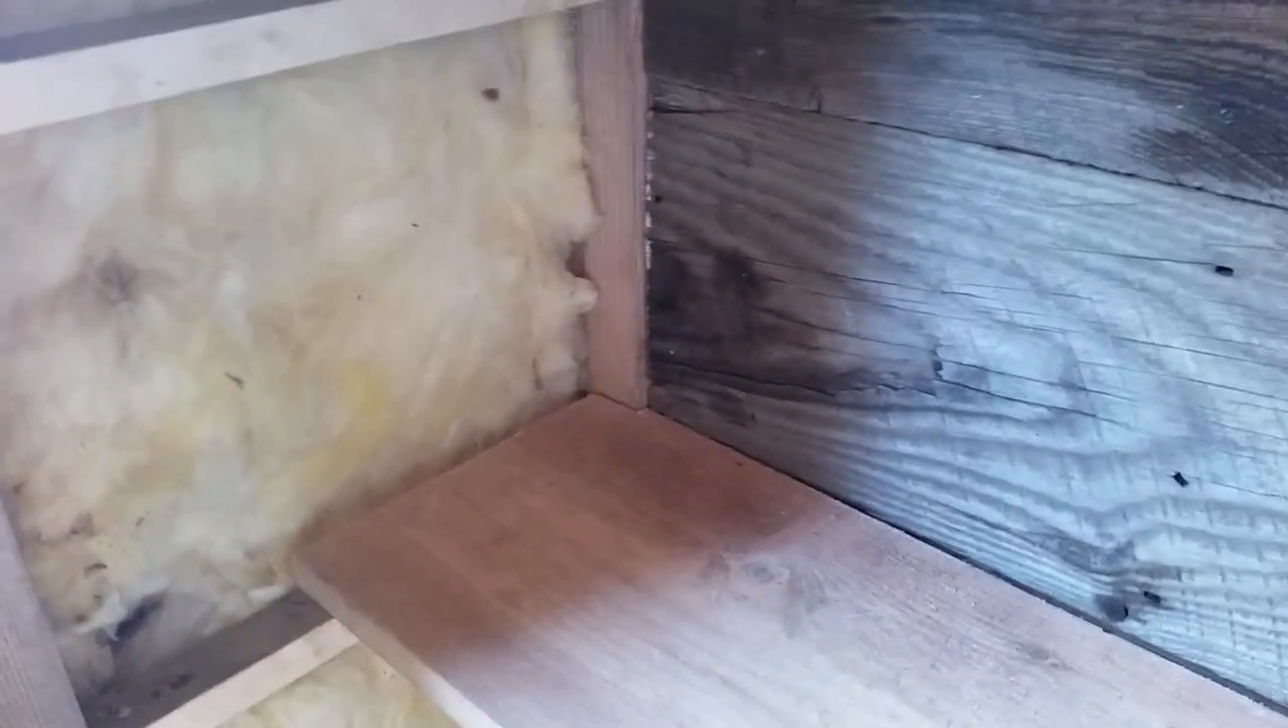So I'm just test fitting the shelves and they're fitting pretty good.